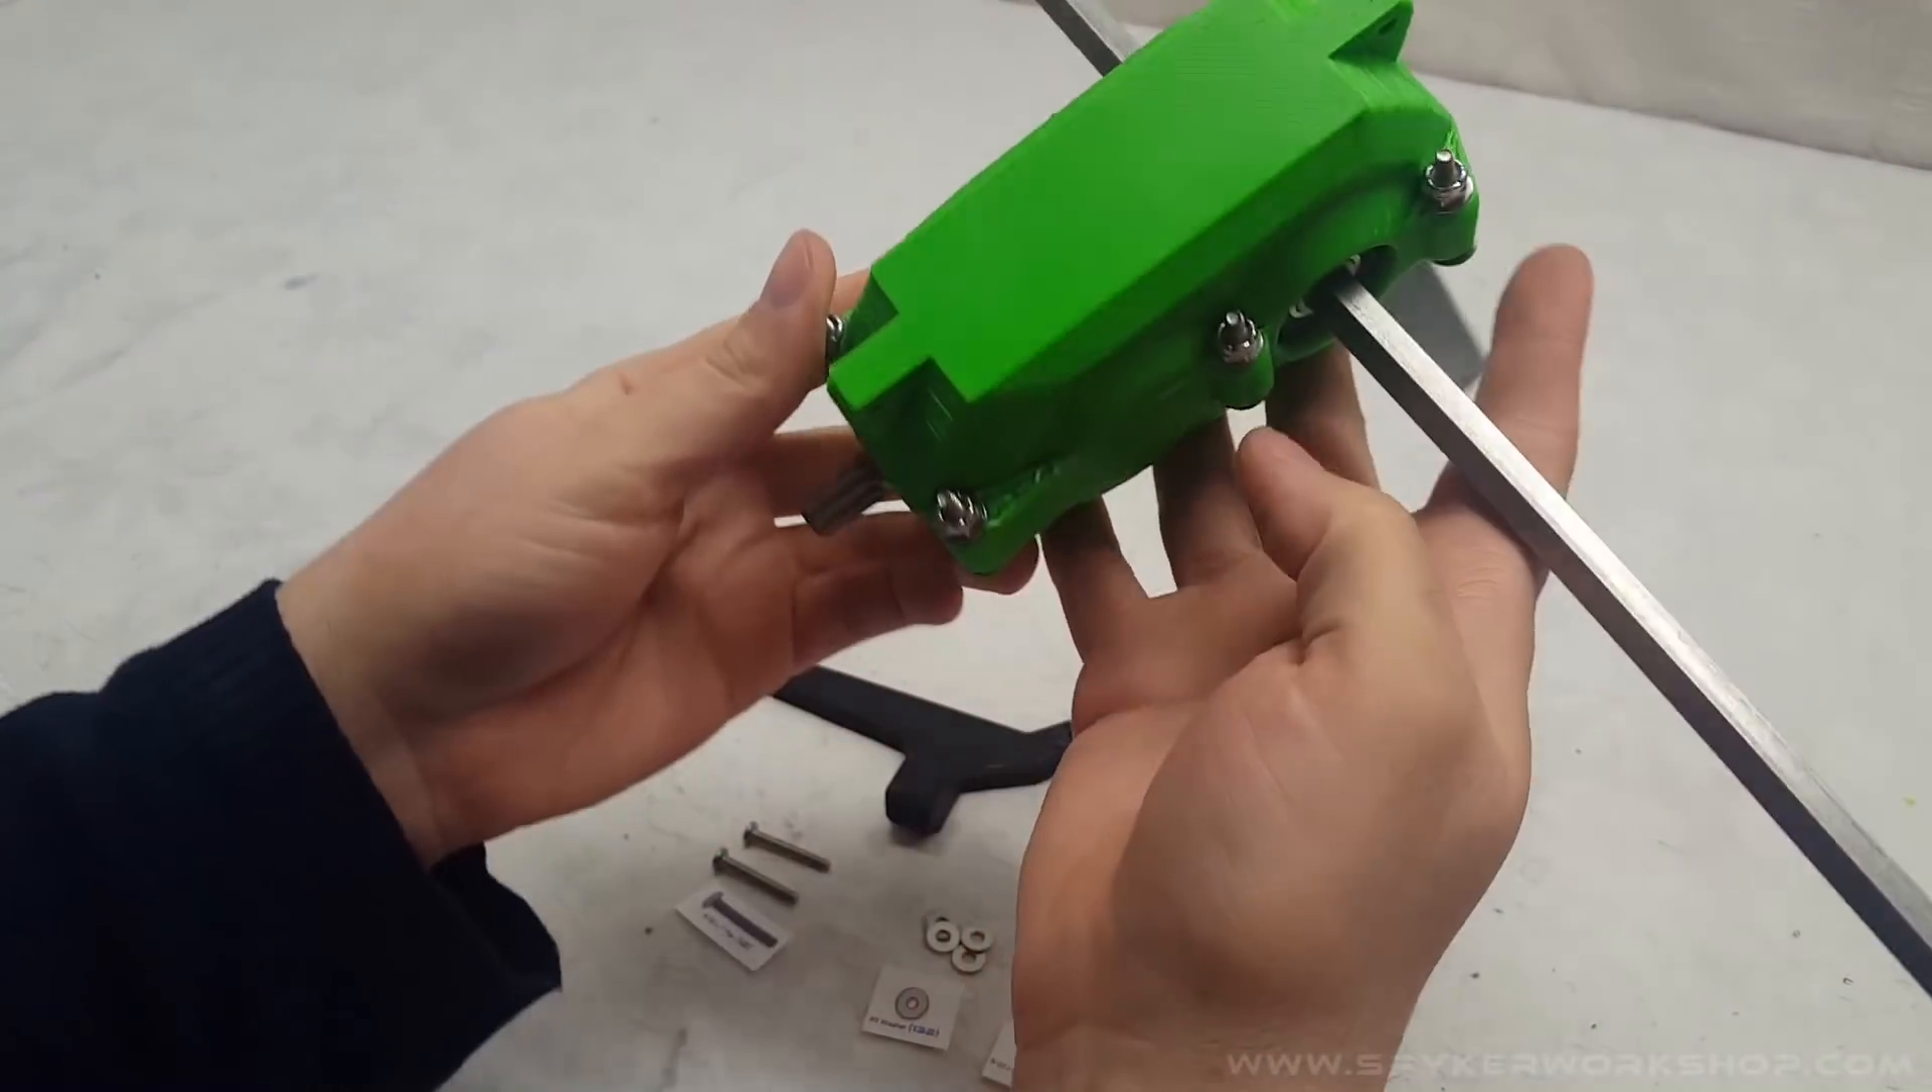So now I have the transmission assembled.